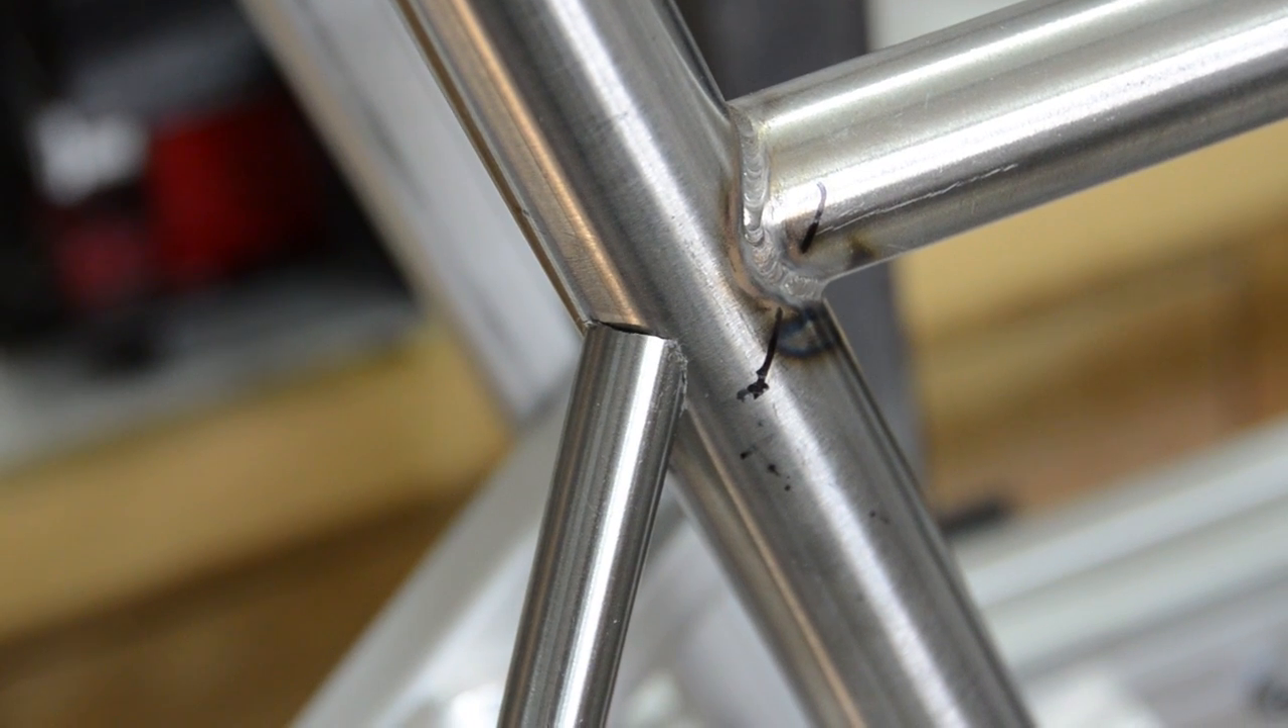Okay so the other seat stay was fine but I knew this one would be trouble. So you can see the gap here where it didn't quite reach.